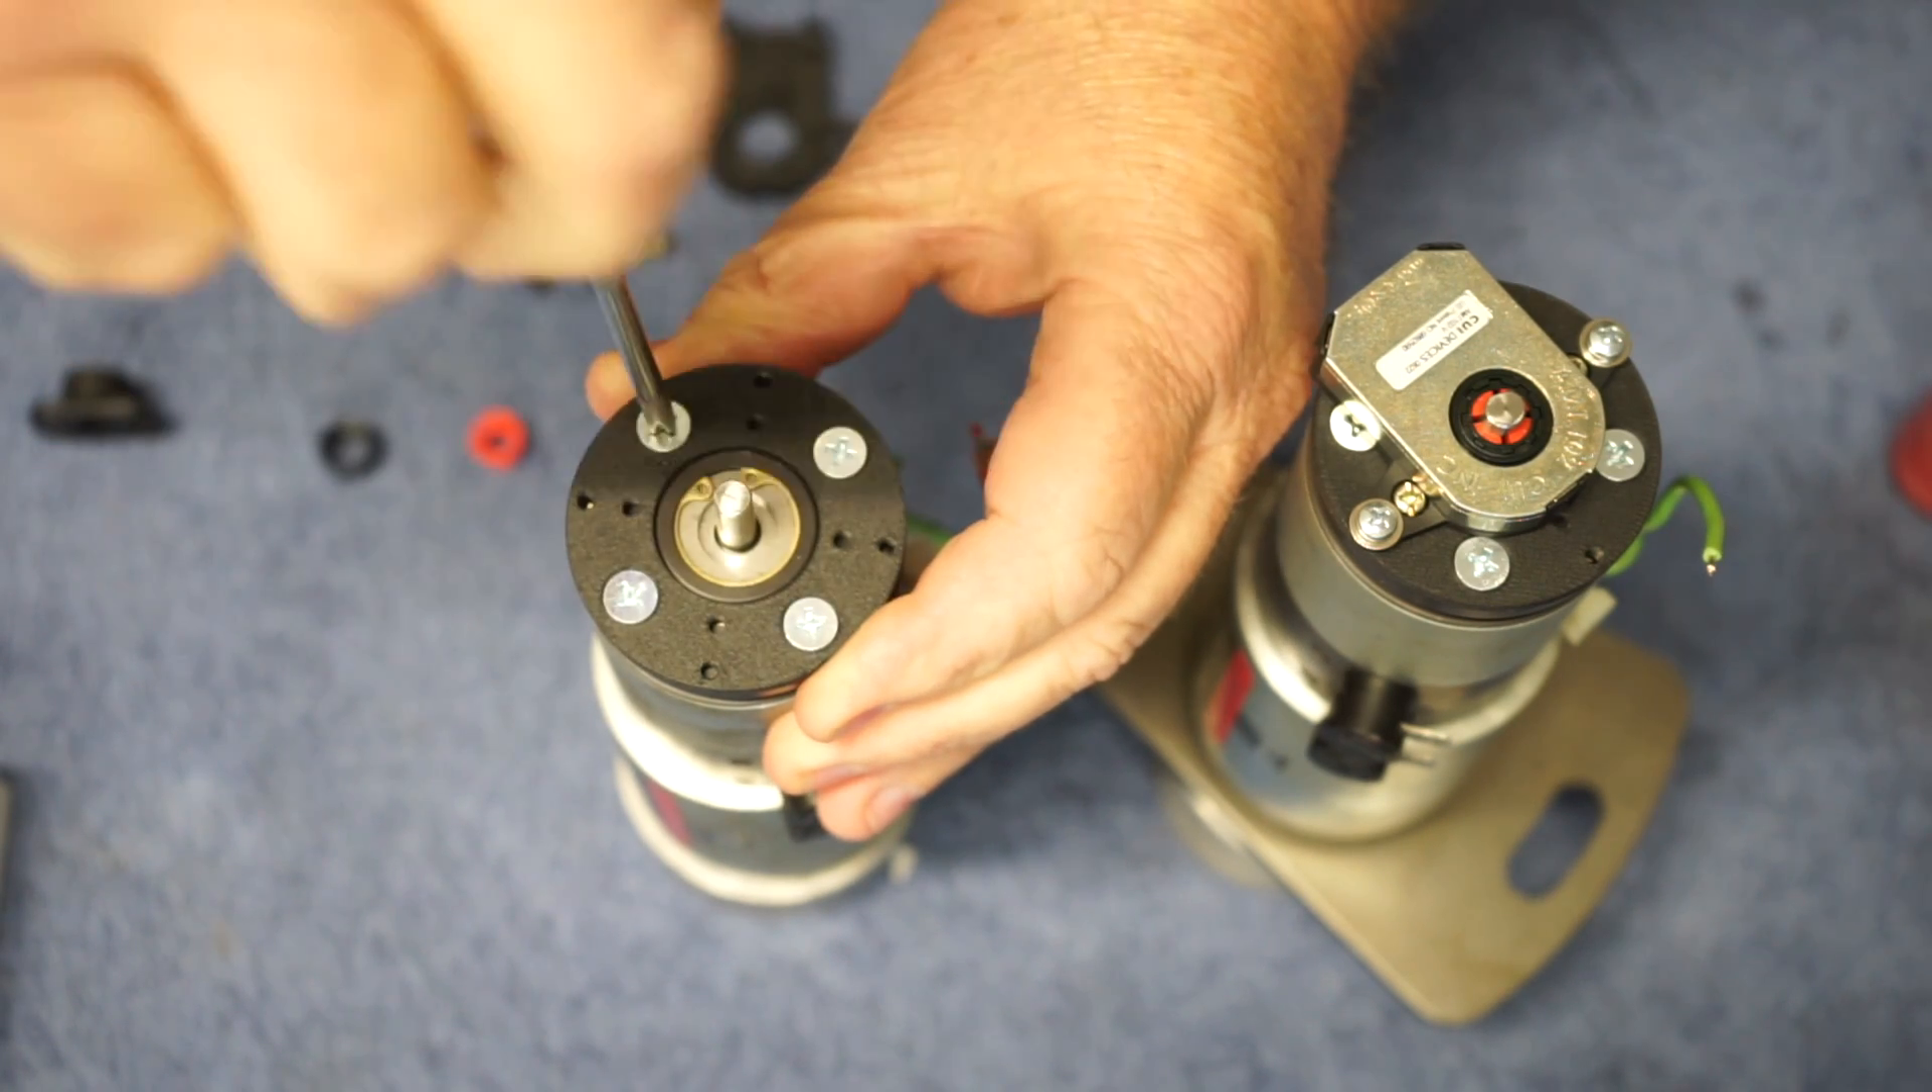Now, there's our four screws that are on. We'll just tighten those up.